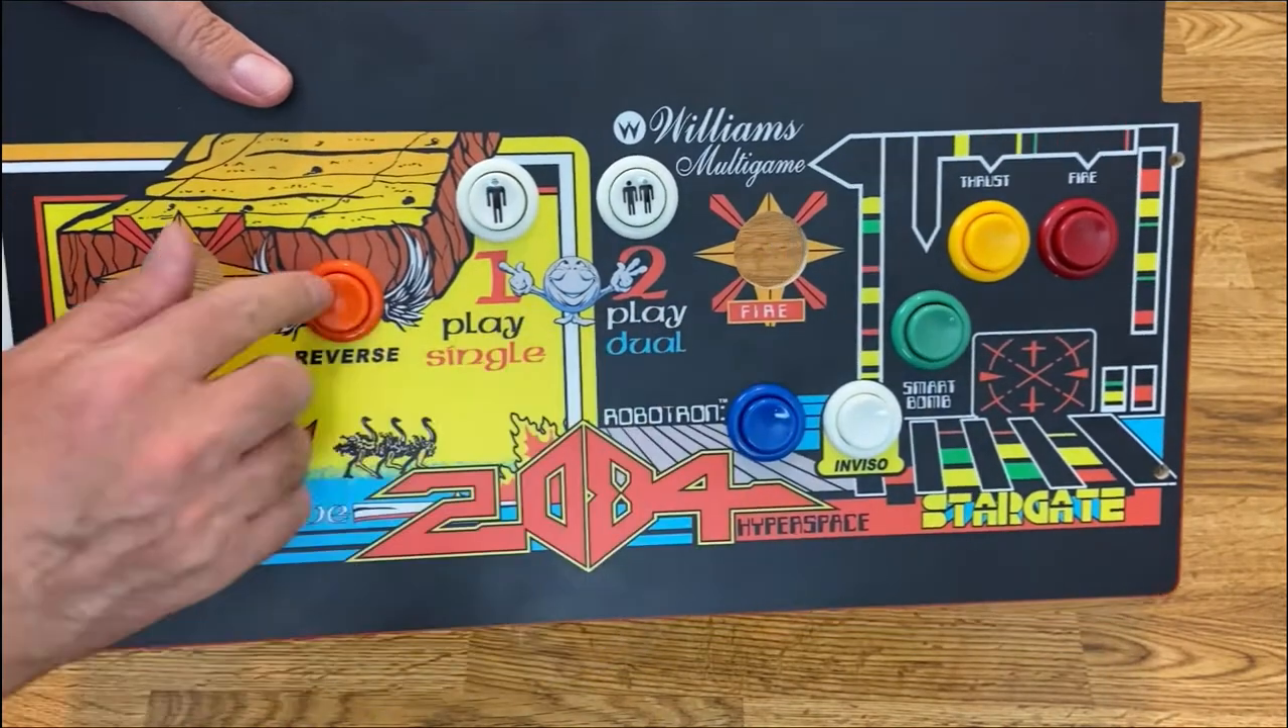Okay I'm now finished attaching the buttons on here looks pretty good.